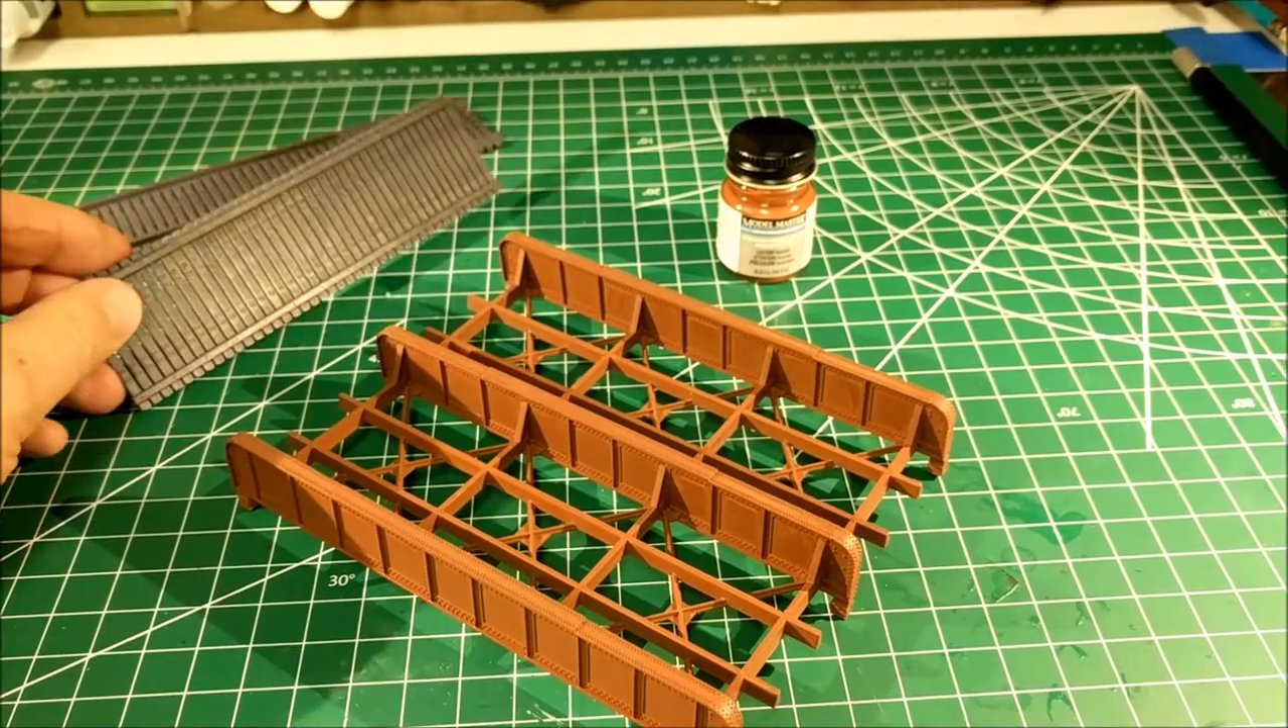The bridge has been painted a undercoat of Model Master's flat rust, but we have not attached the railroad tie sections.